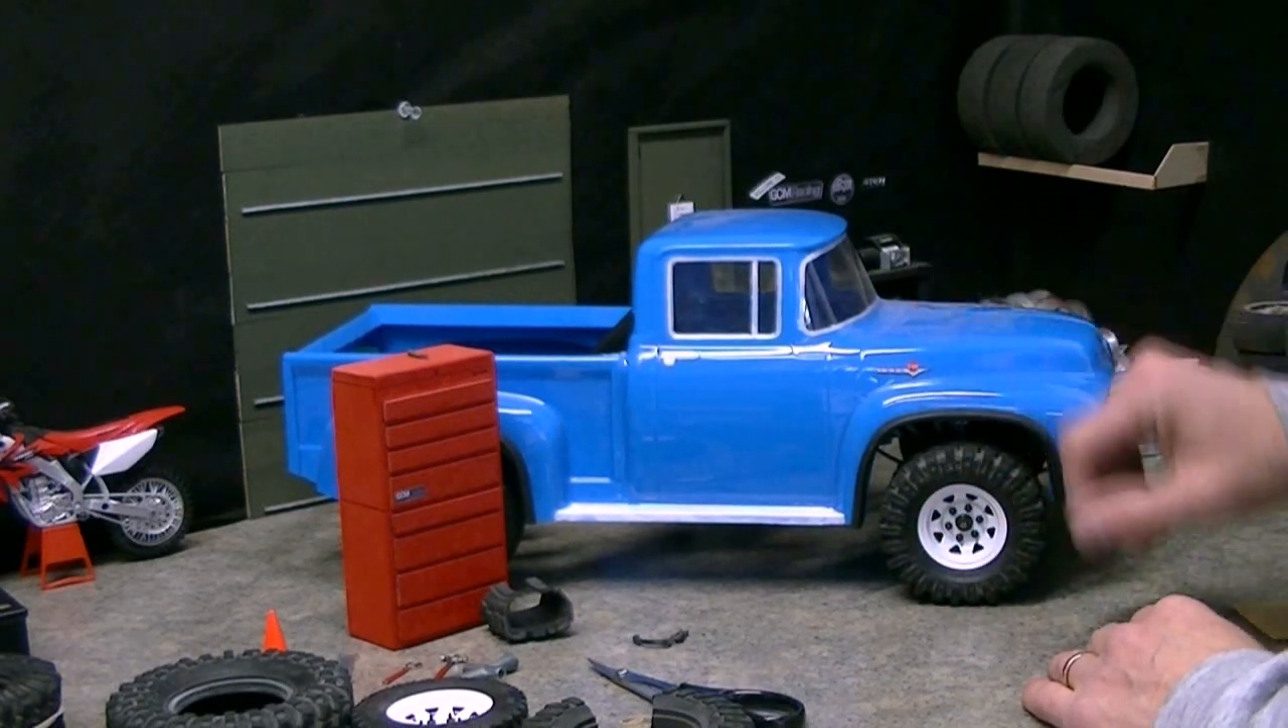The wheels fit inside the wheel well.